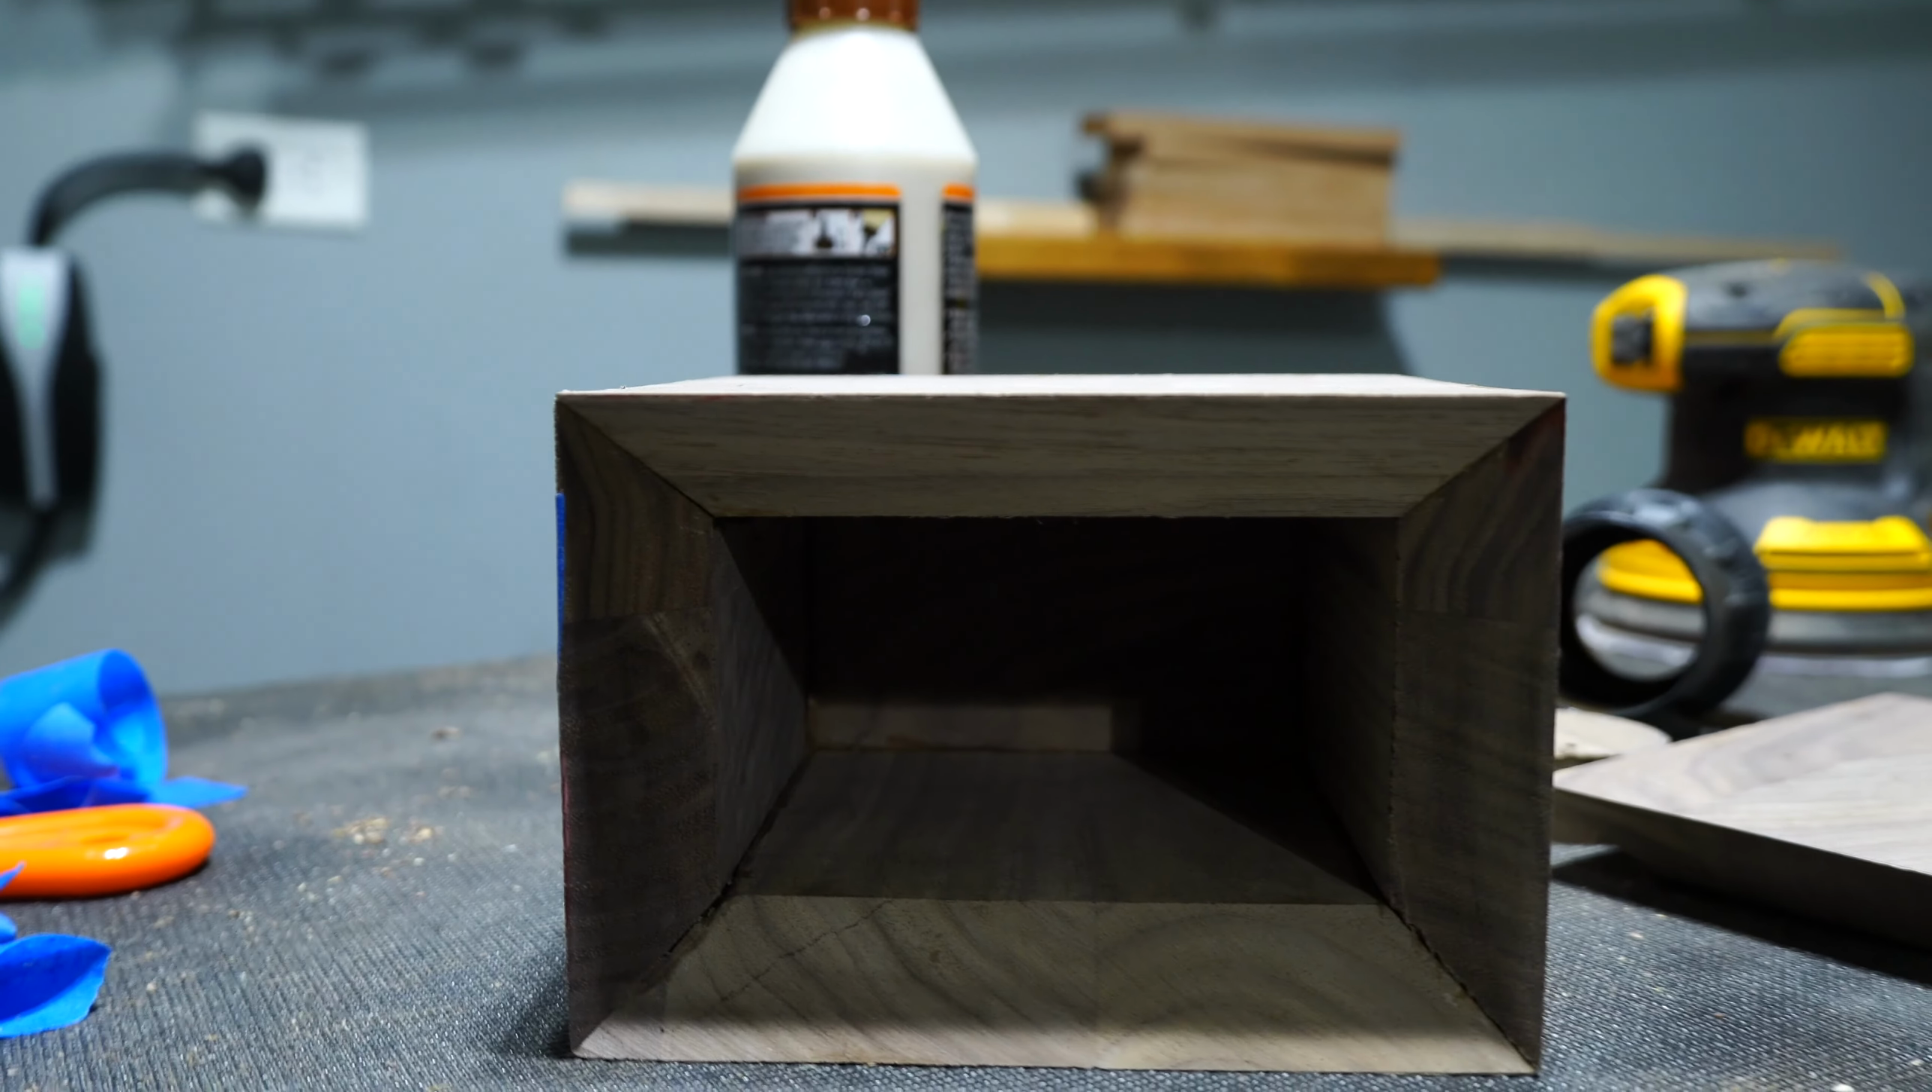And as you can see, using those 45 degree angles really paid off. It looks seamless.